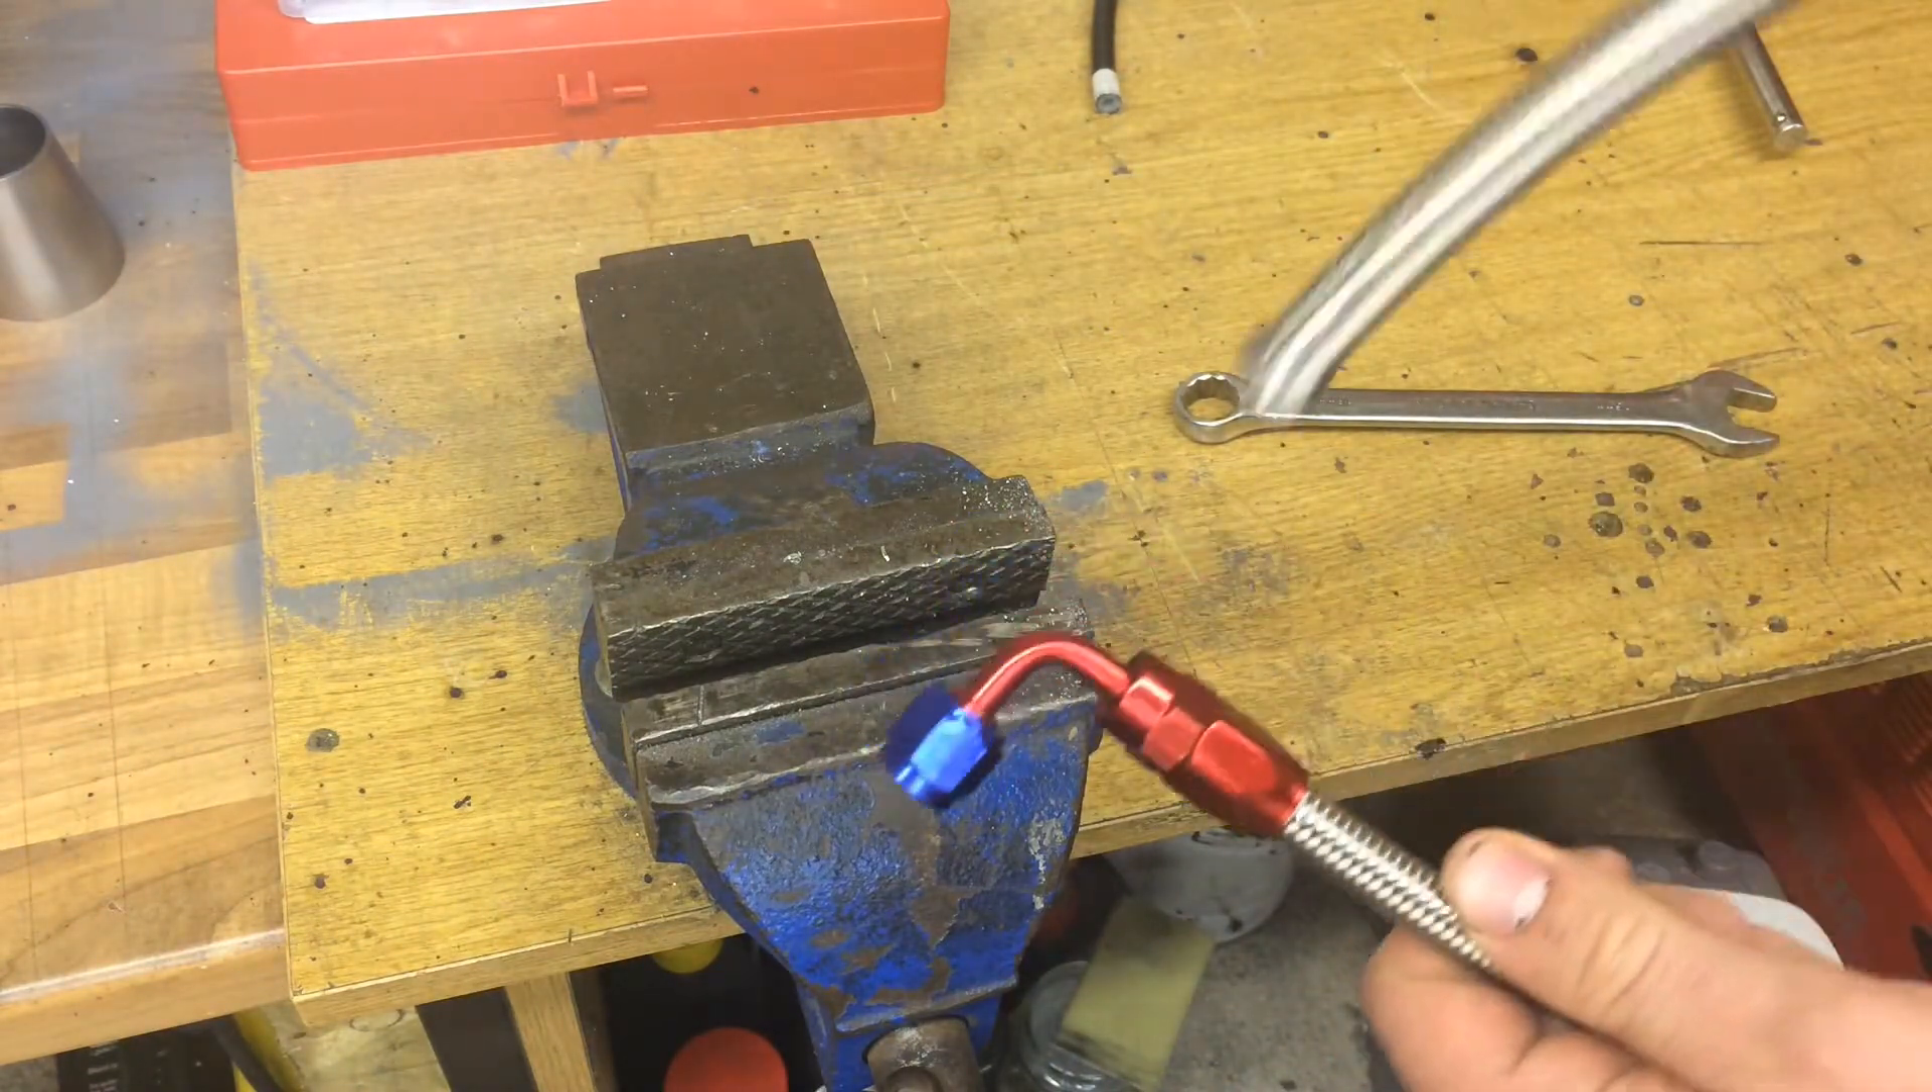There's one pipe fitting. Ready for the oil feed onto the turbo.